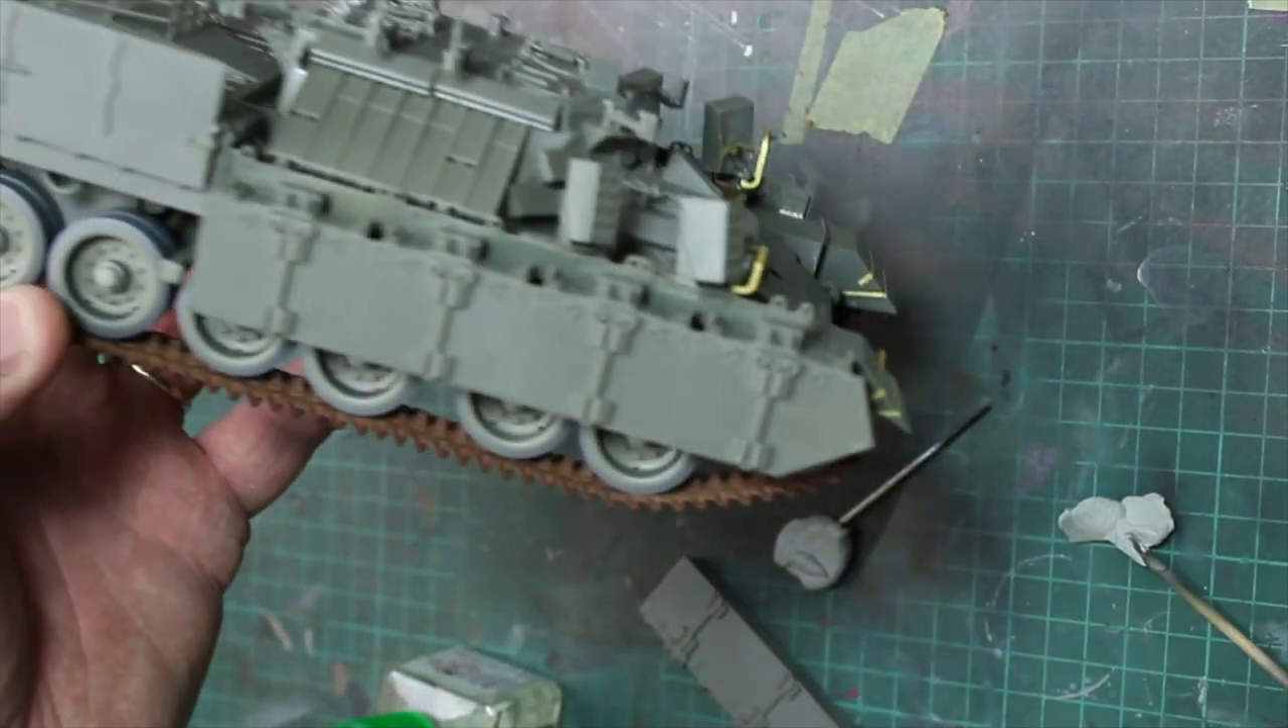I'm going to put the other side together and then we'll look at getting the side armour plate on. Okay. So, I have taken the time to fix in these armour plates.